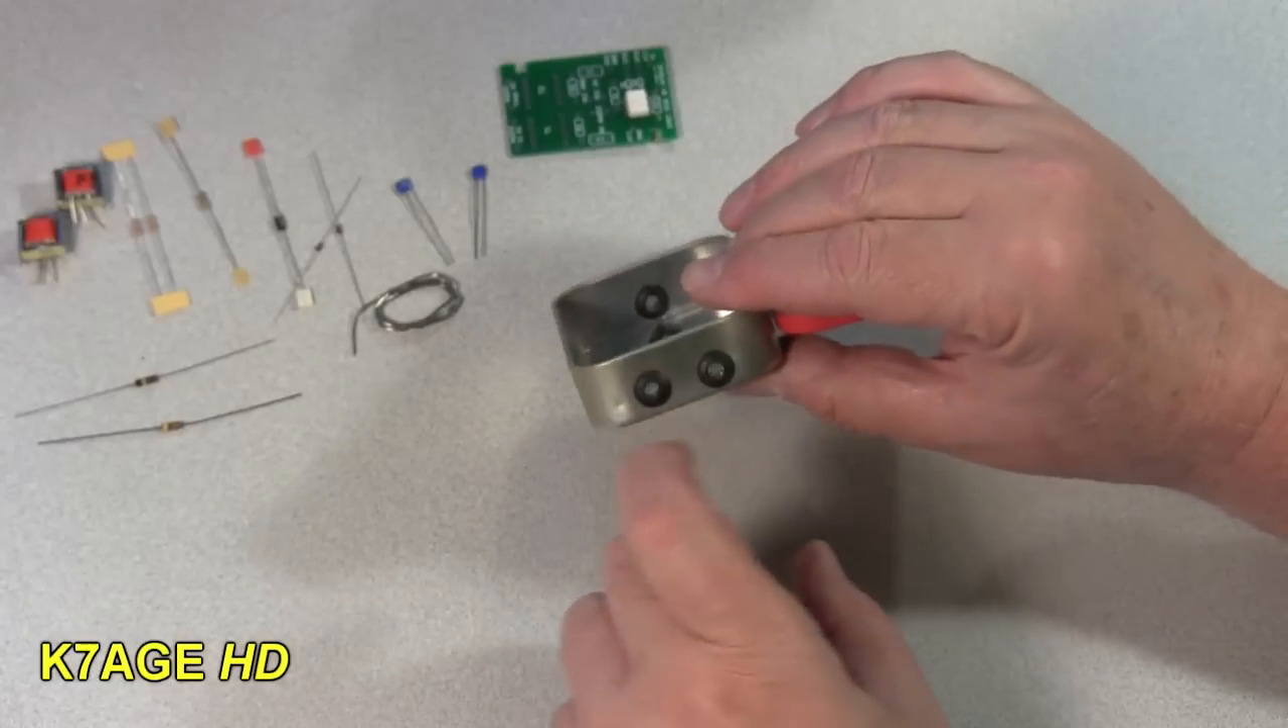I've drilled some holes and put some grommets for the cables and then I have some cables here.